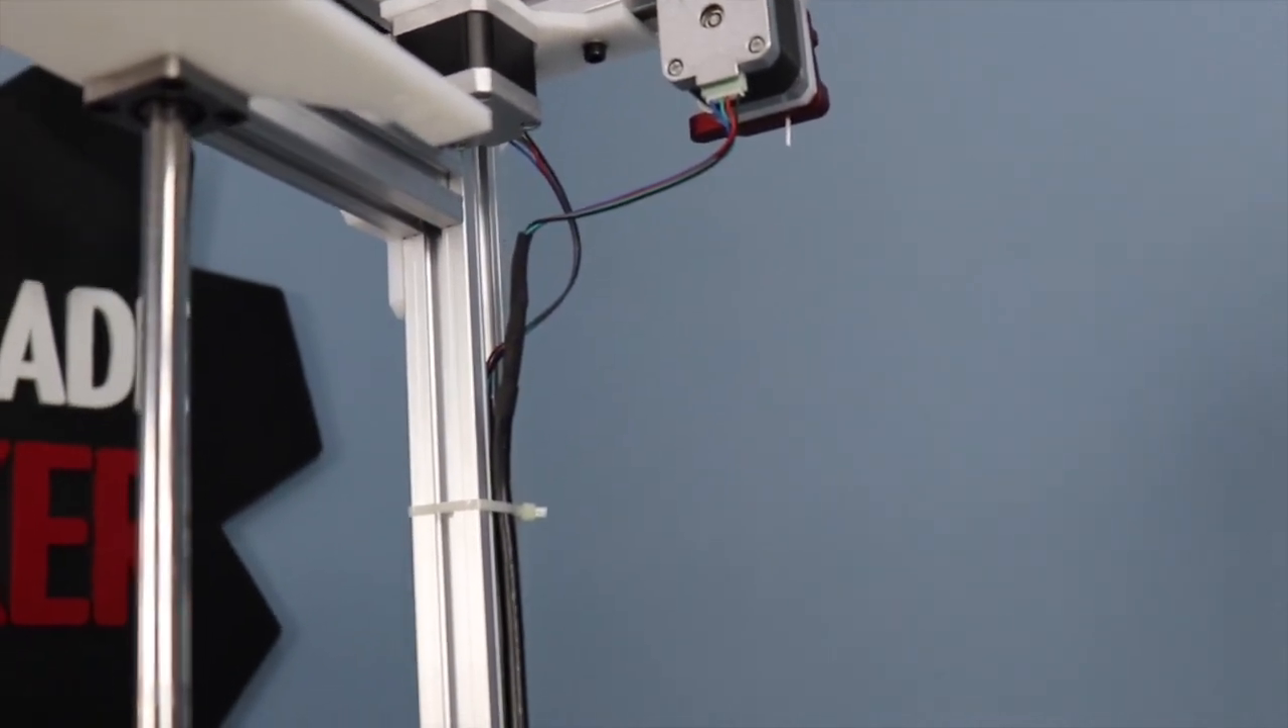Eu prendi ali com aquelas braçadeiras de nylon. Então os dois cabos estão descendo ali pela estrutura.